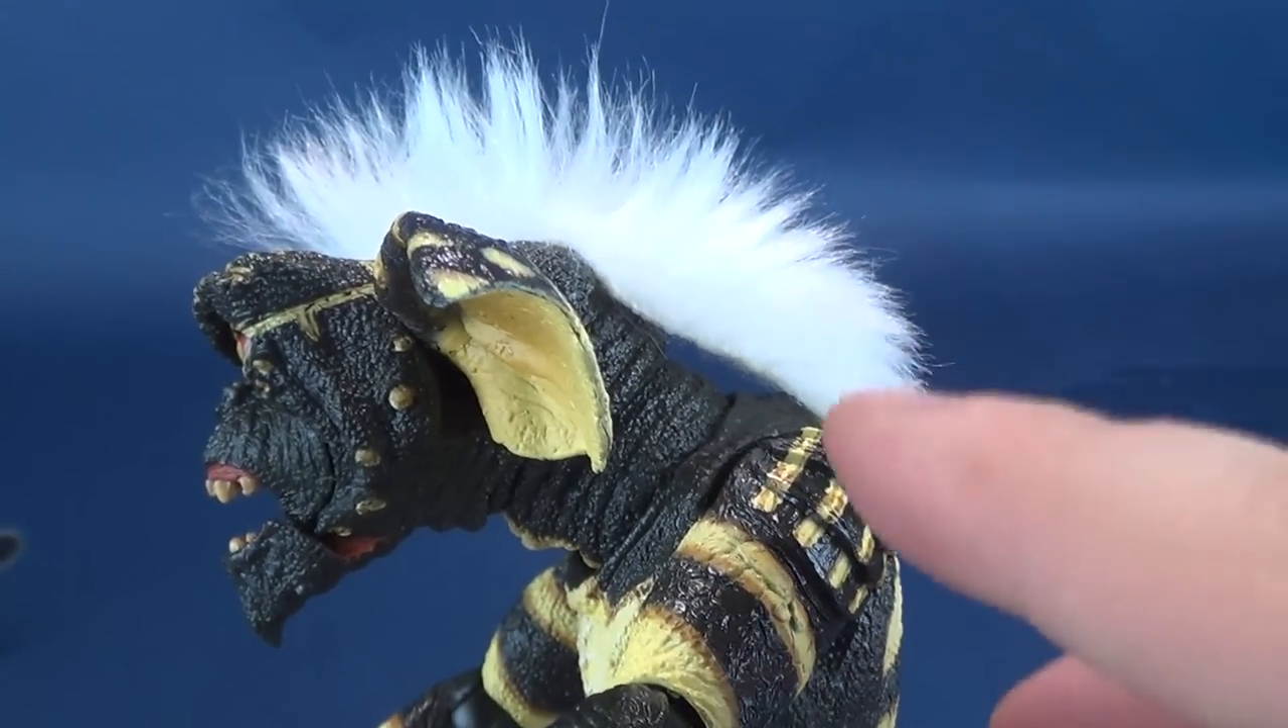So, as a result, you do see a bit of a gap between the hair and the neck in which the hair really in theory should attach to.